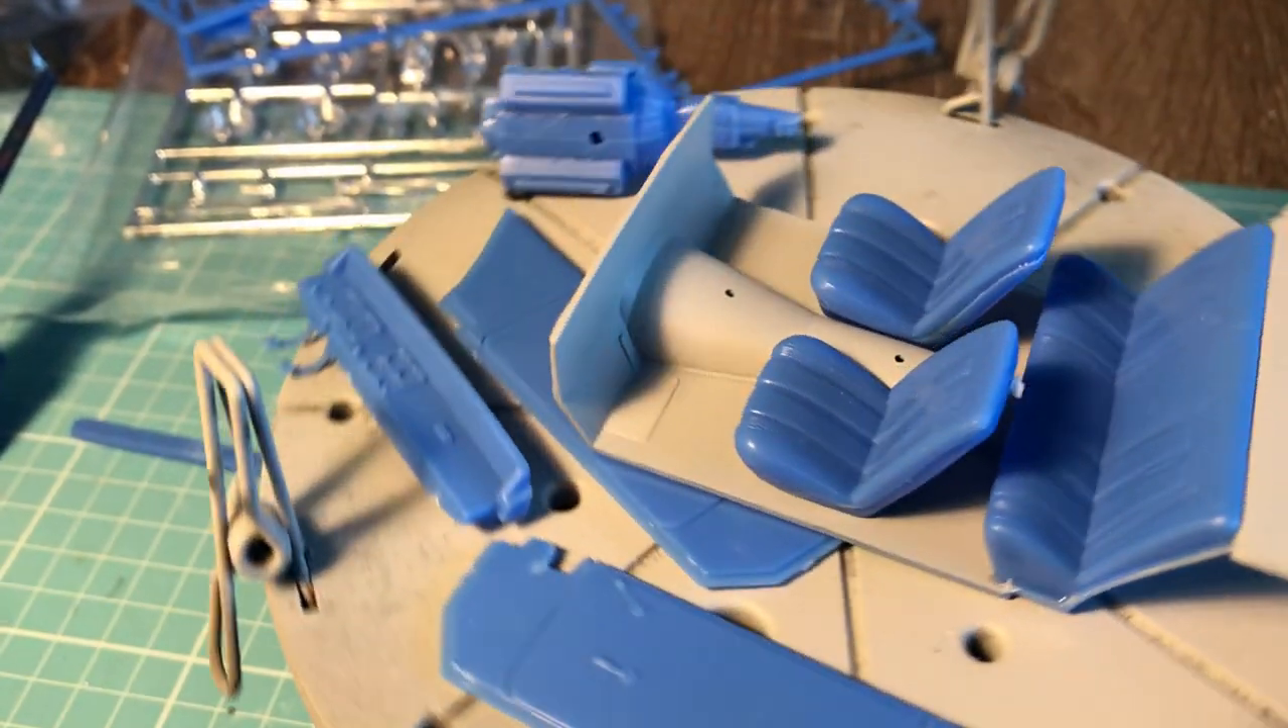Haven't put the sides on yet because I want to be able to get the spray can up close.